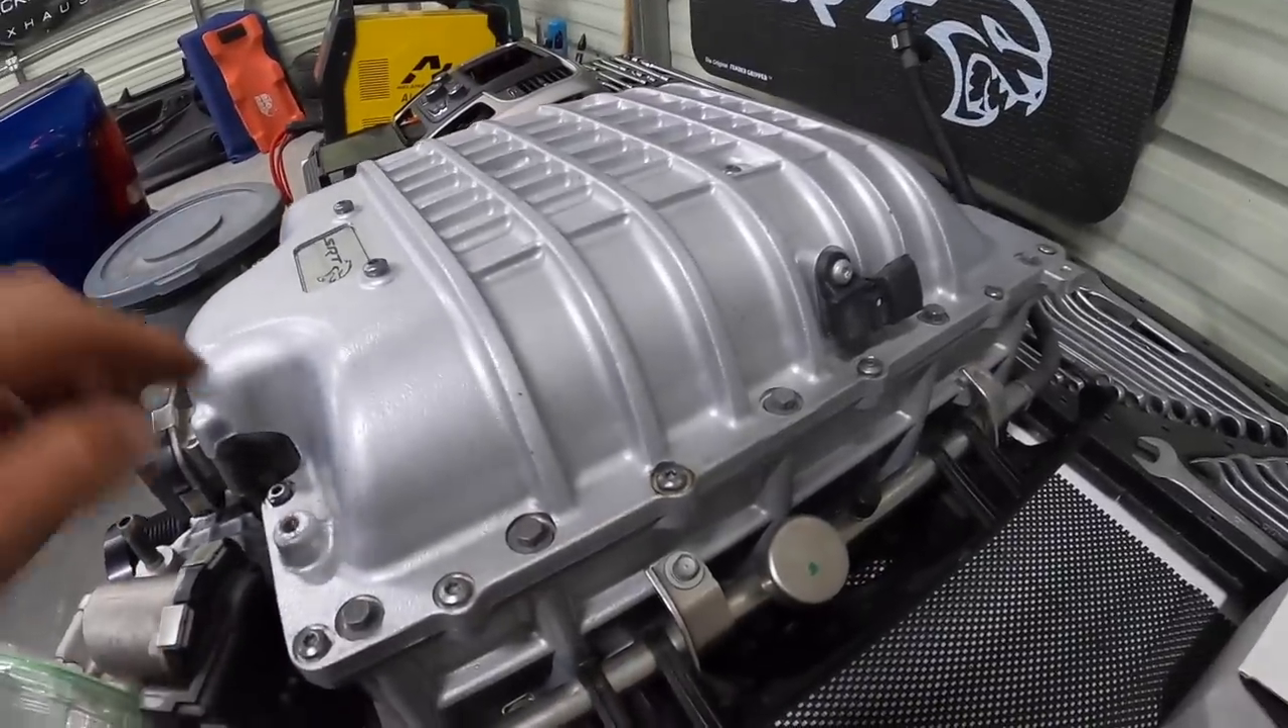All of our hardware is tight so blower lid is all on.